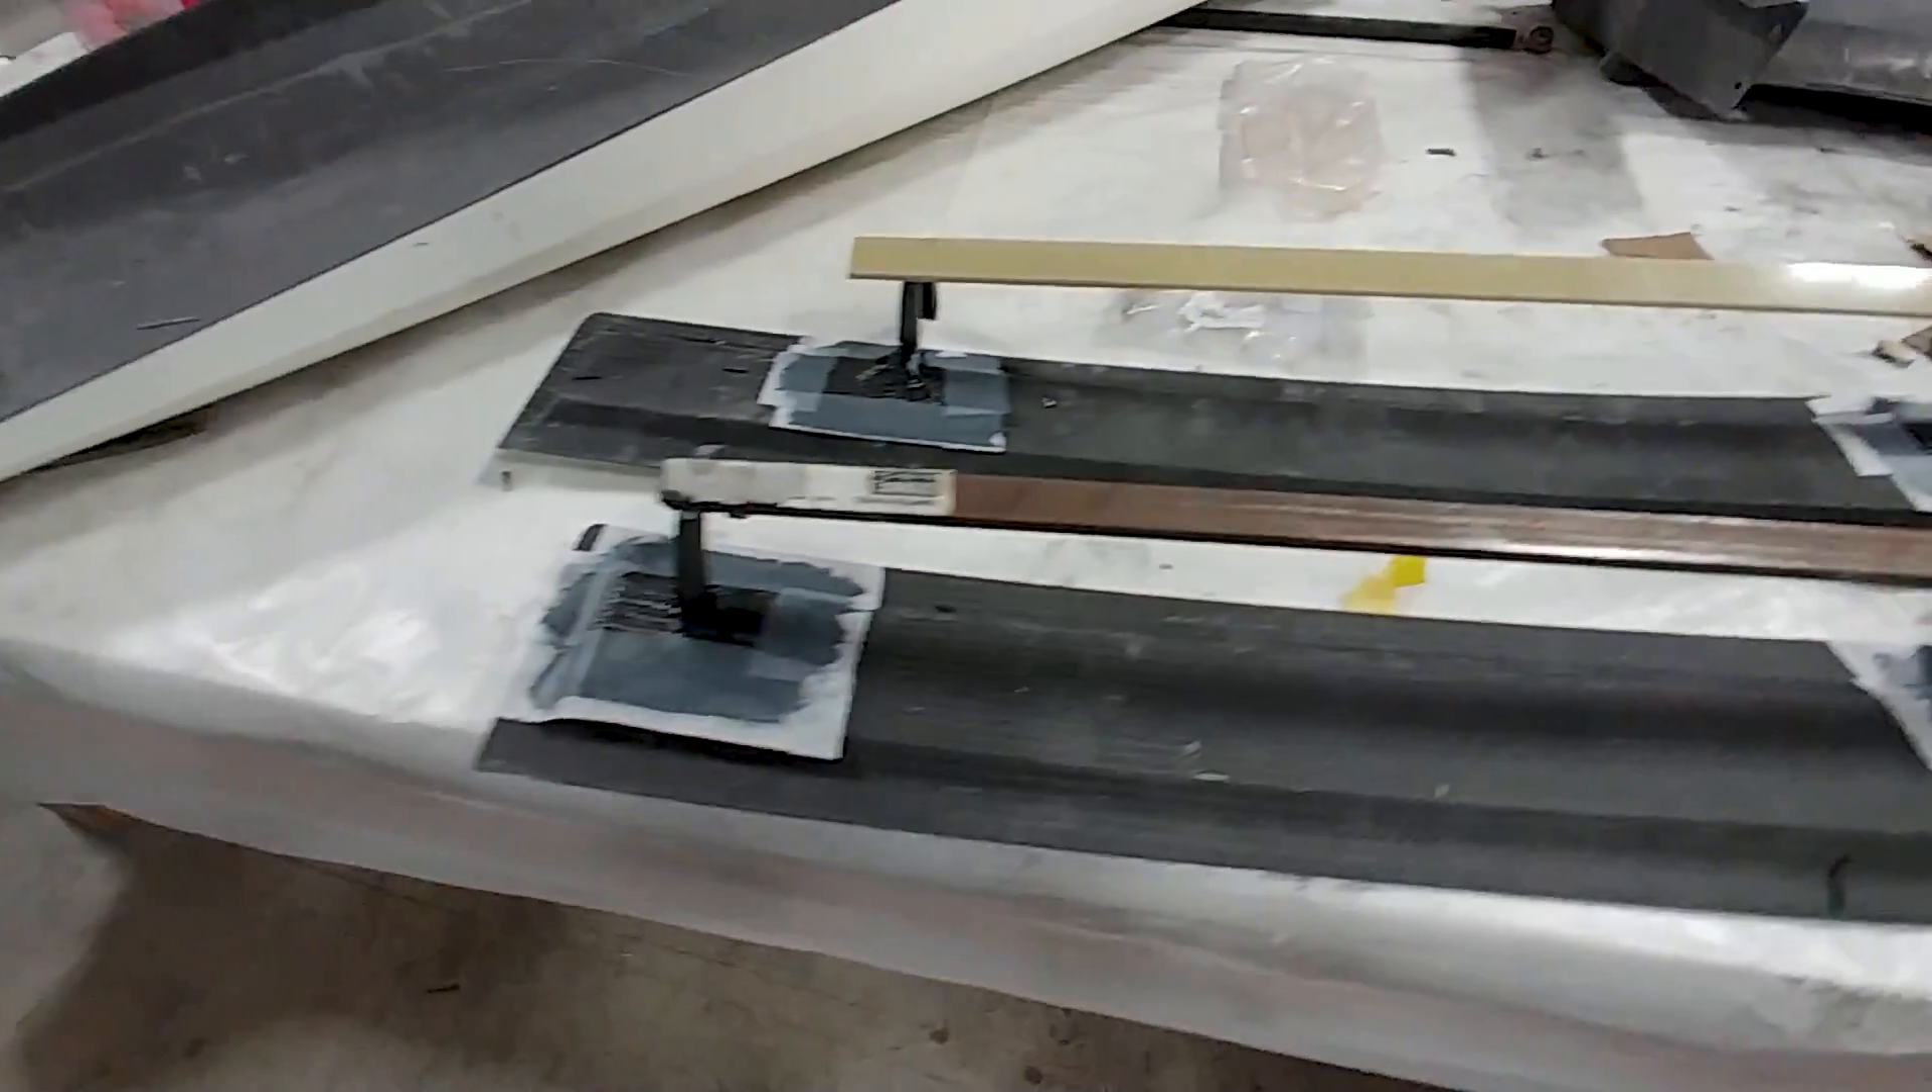And this is how it looks on the doors themselves and I still got those supporting rods on.